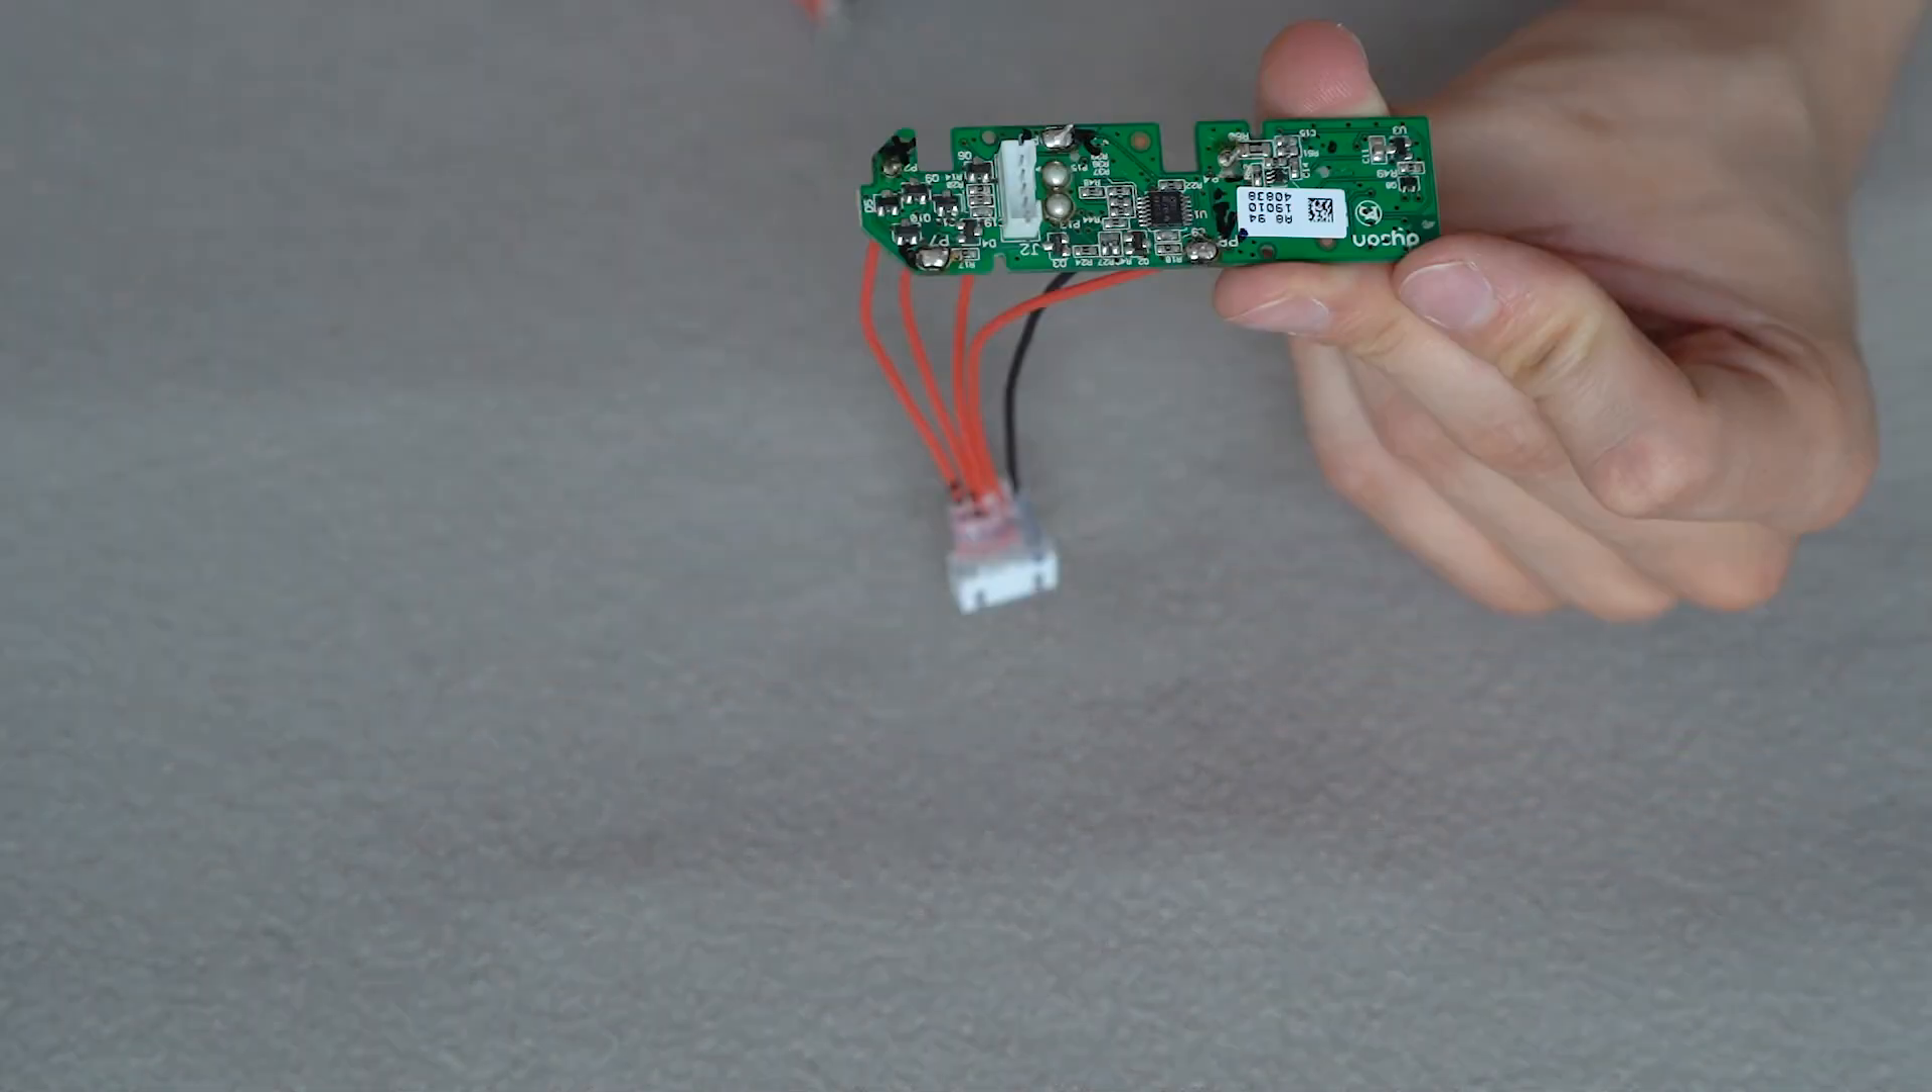We soldered those five wires from the balance connector we made to the board.